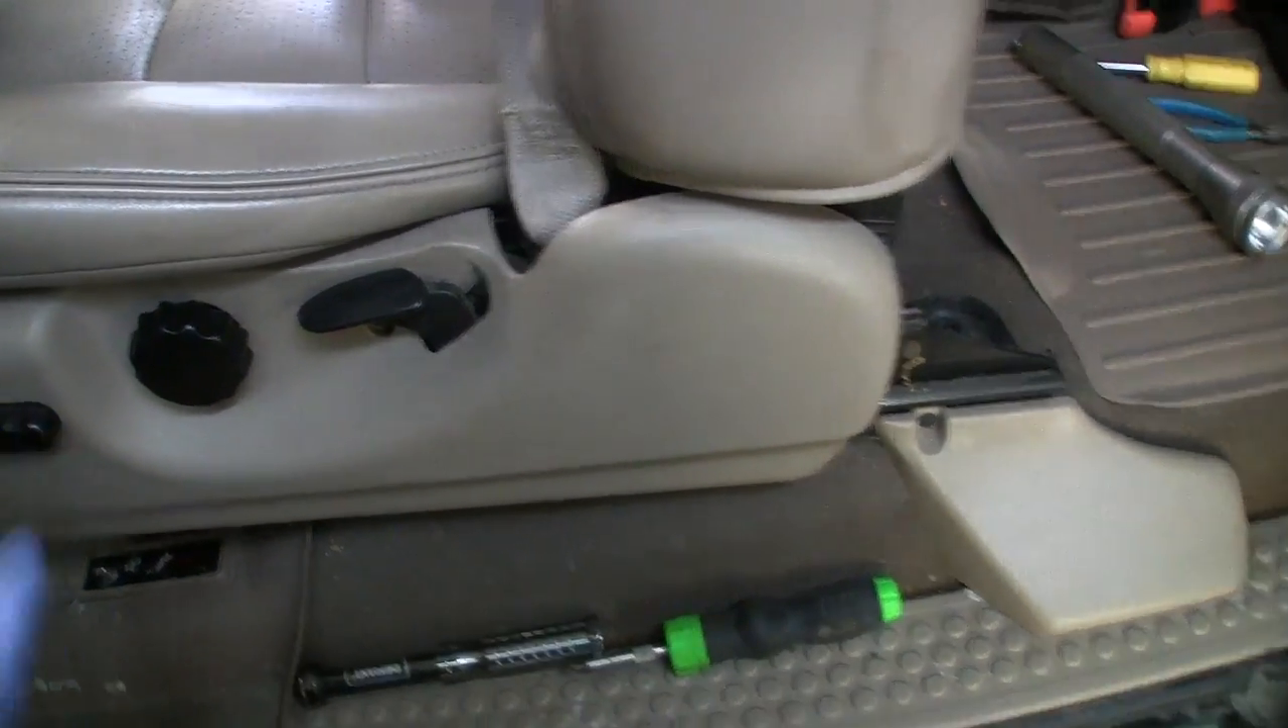I already have the side seat panel on.